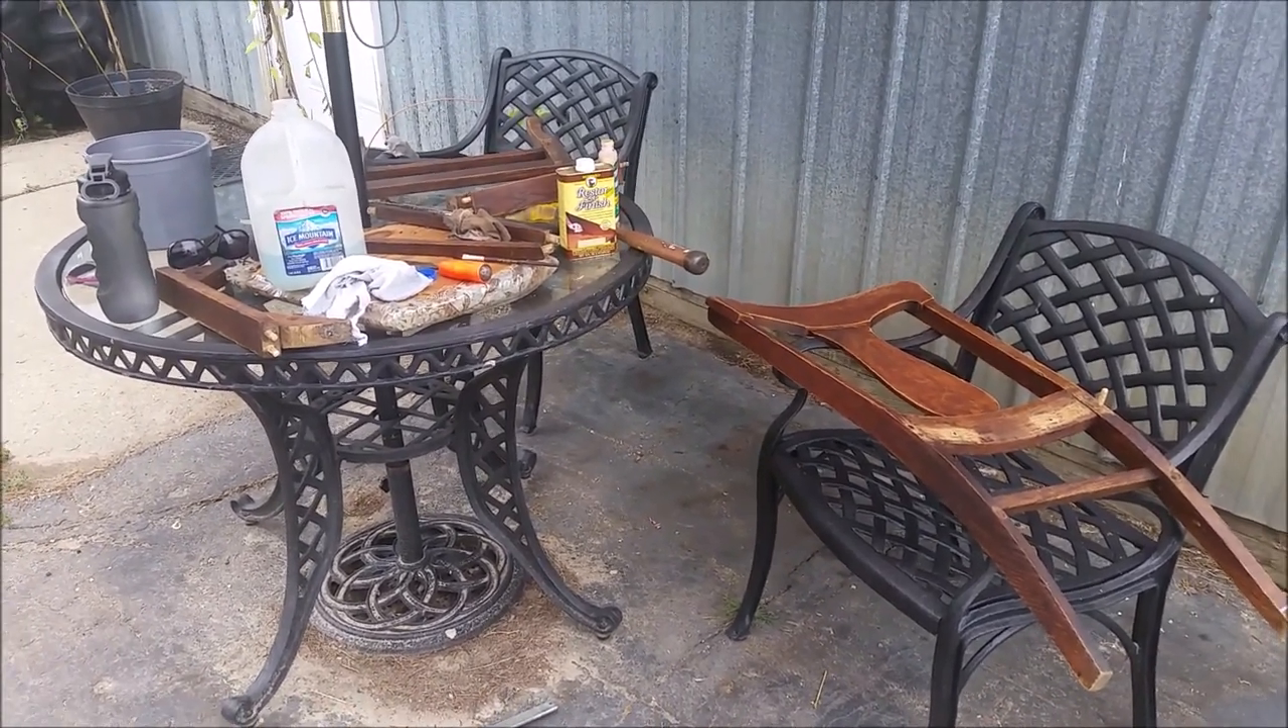So here is what my poor little chair looks like, all taken apart.